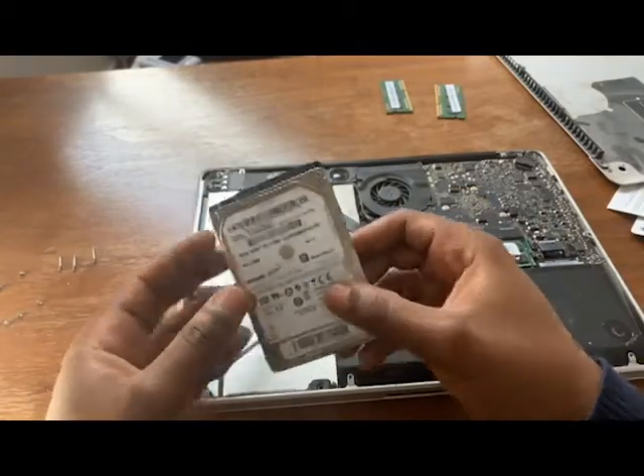So this is the HDD removed.